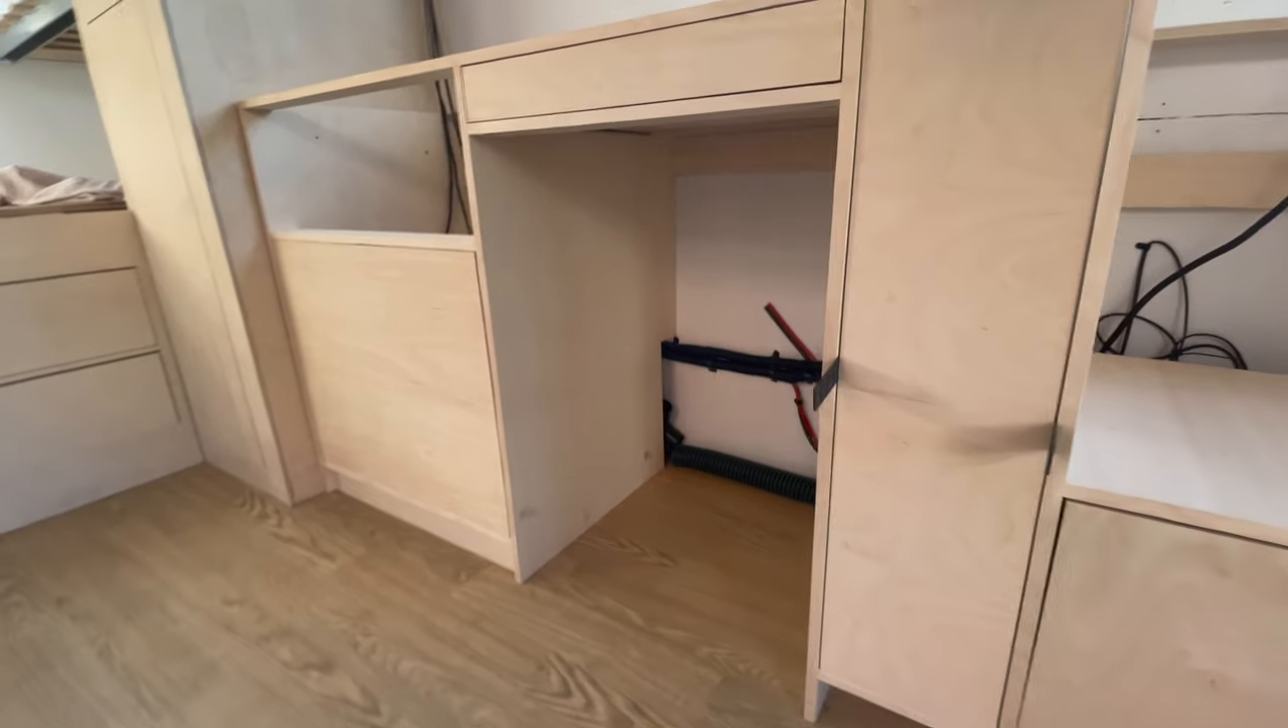We've done plumbing we've built a carcass we've built drawers we've laminated edges.